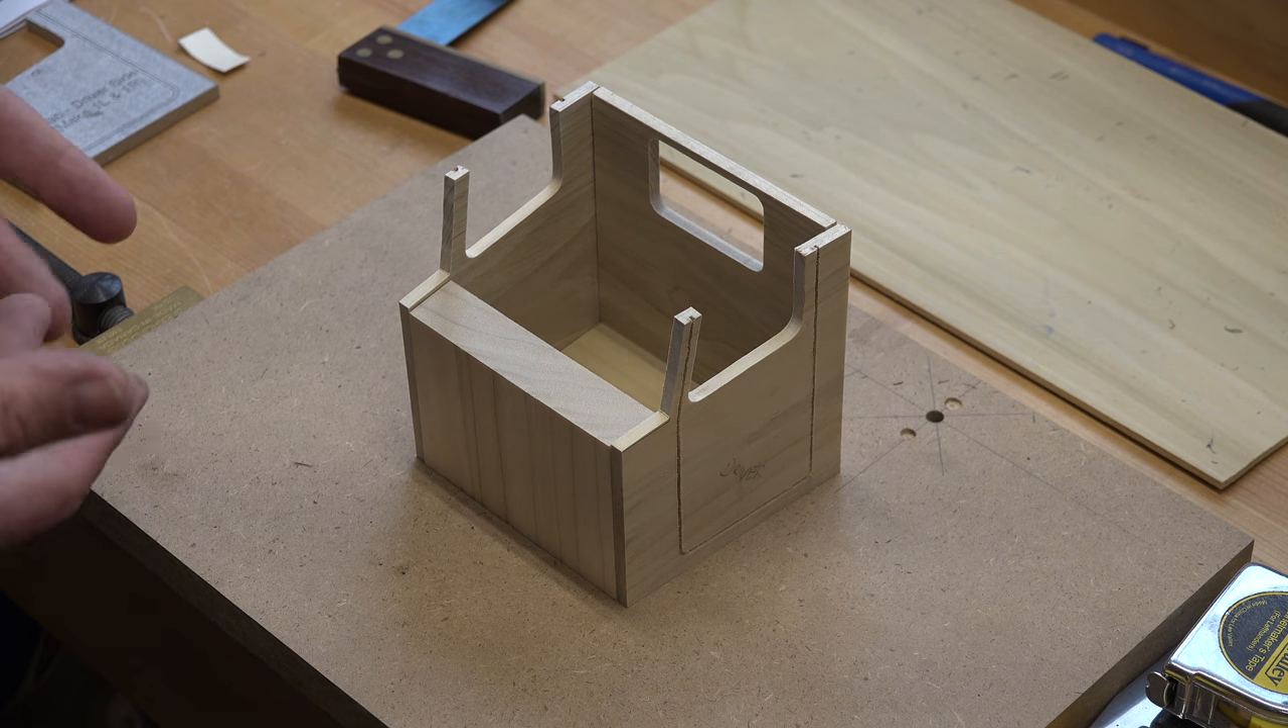You can see there that we have a dry fit of the cab.